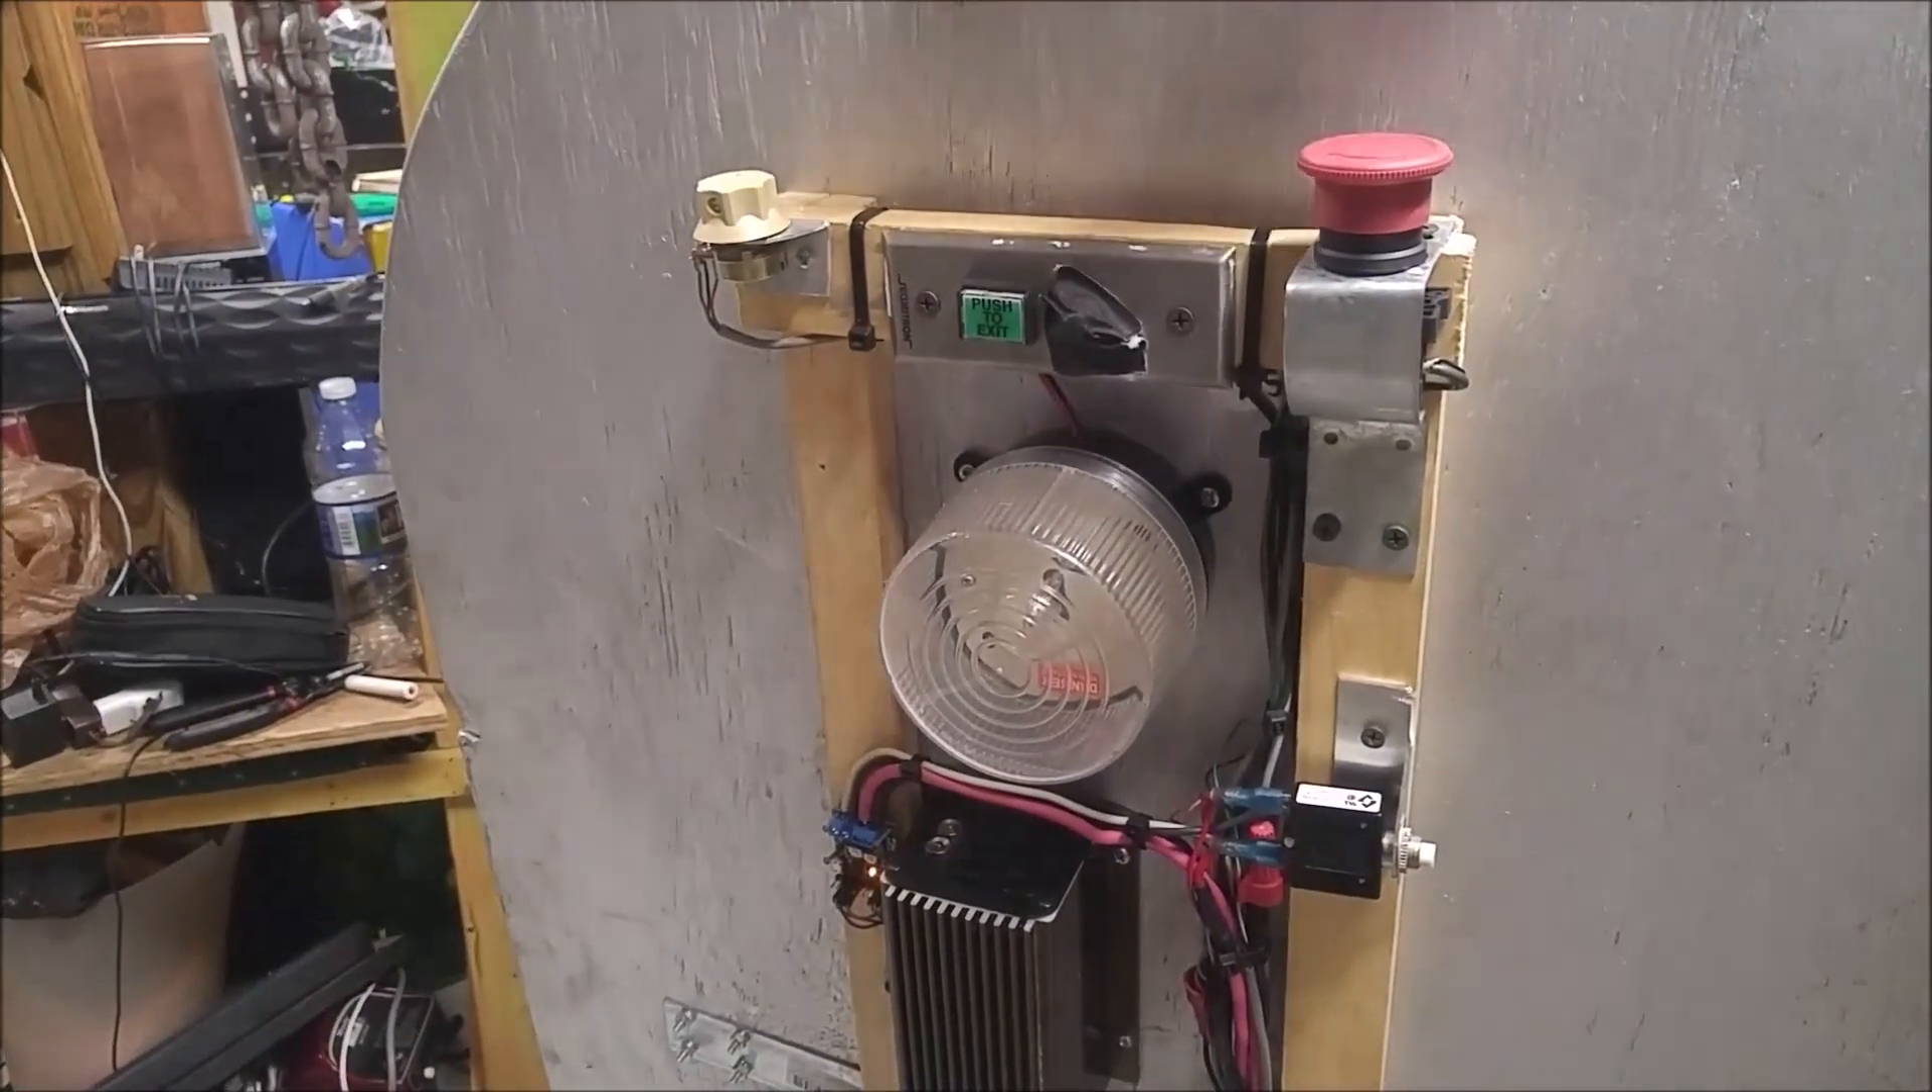I've added this emergency stop button and it's latching it locks in place.